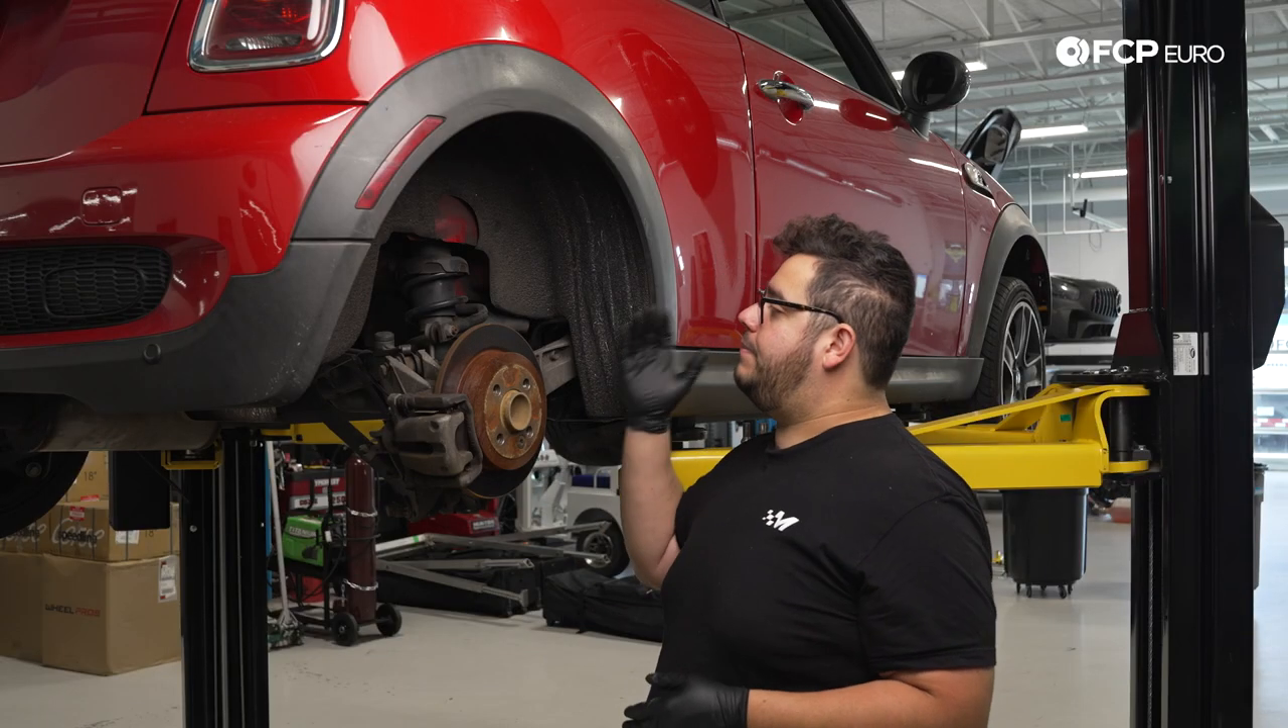Now that we have the wheel off we have a better view of what we're working with.